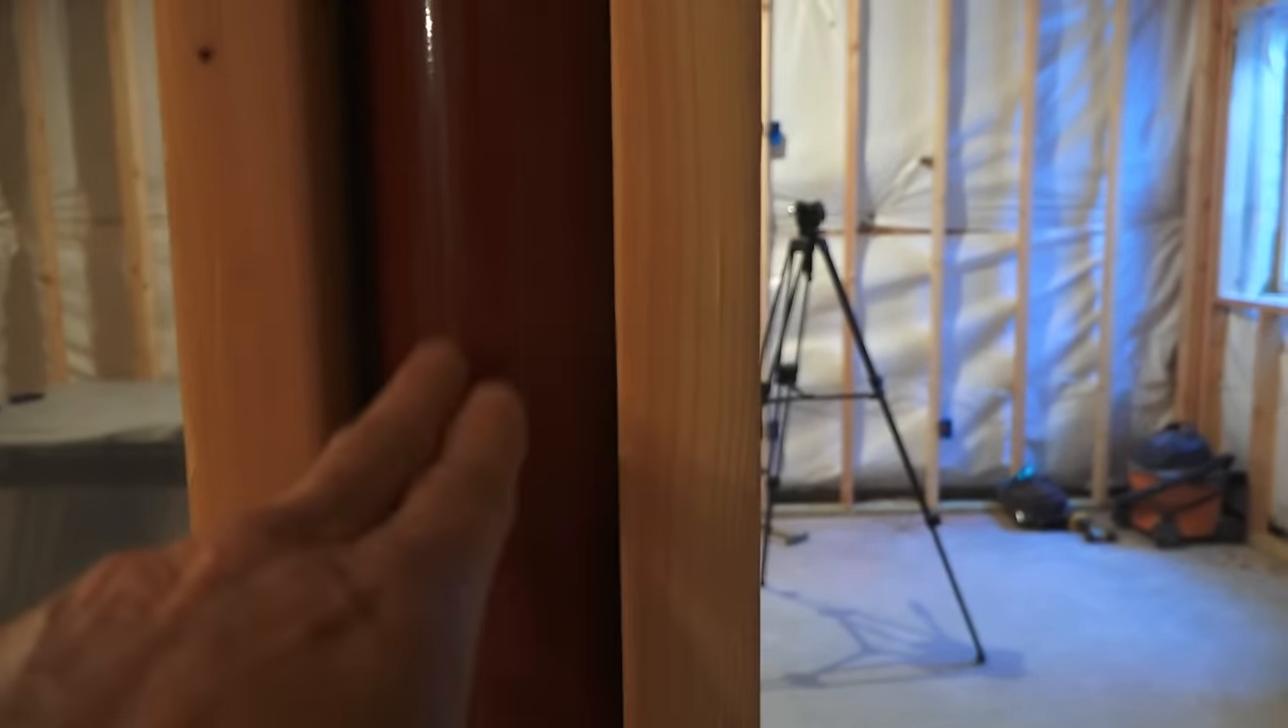You want to come around the side here, you can see that that column is squeezed in between two two by fours.